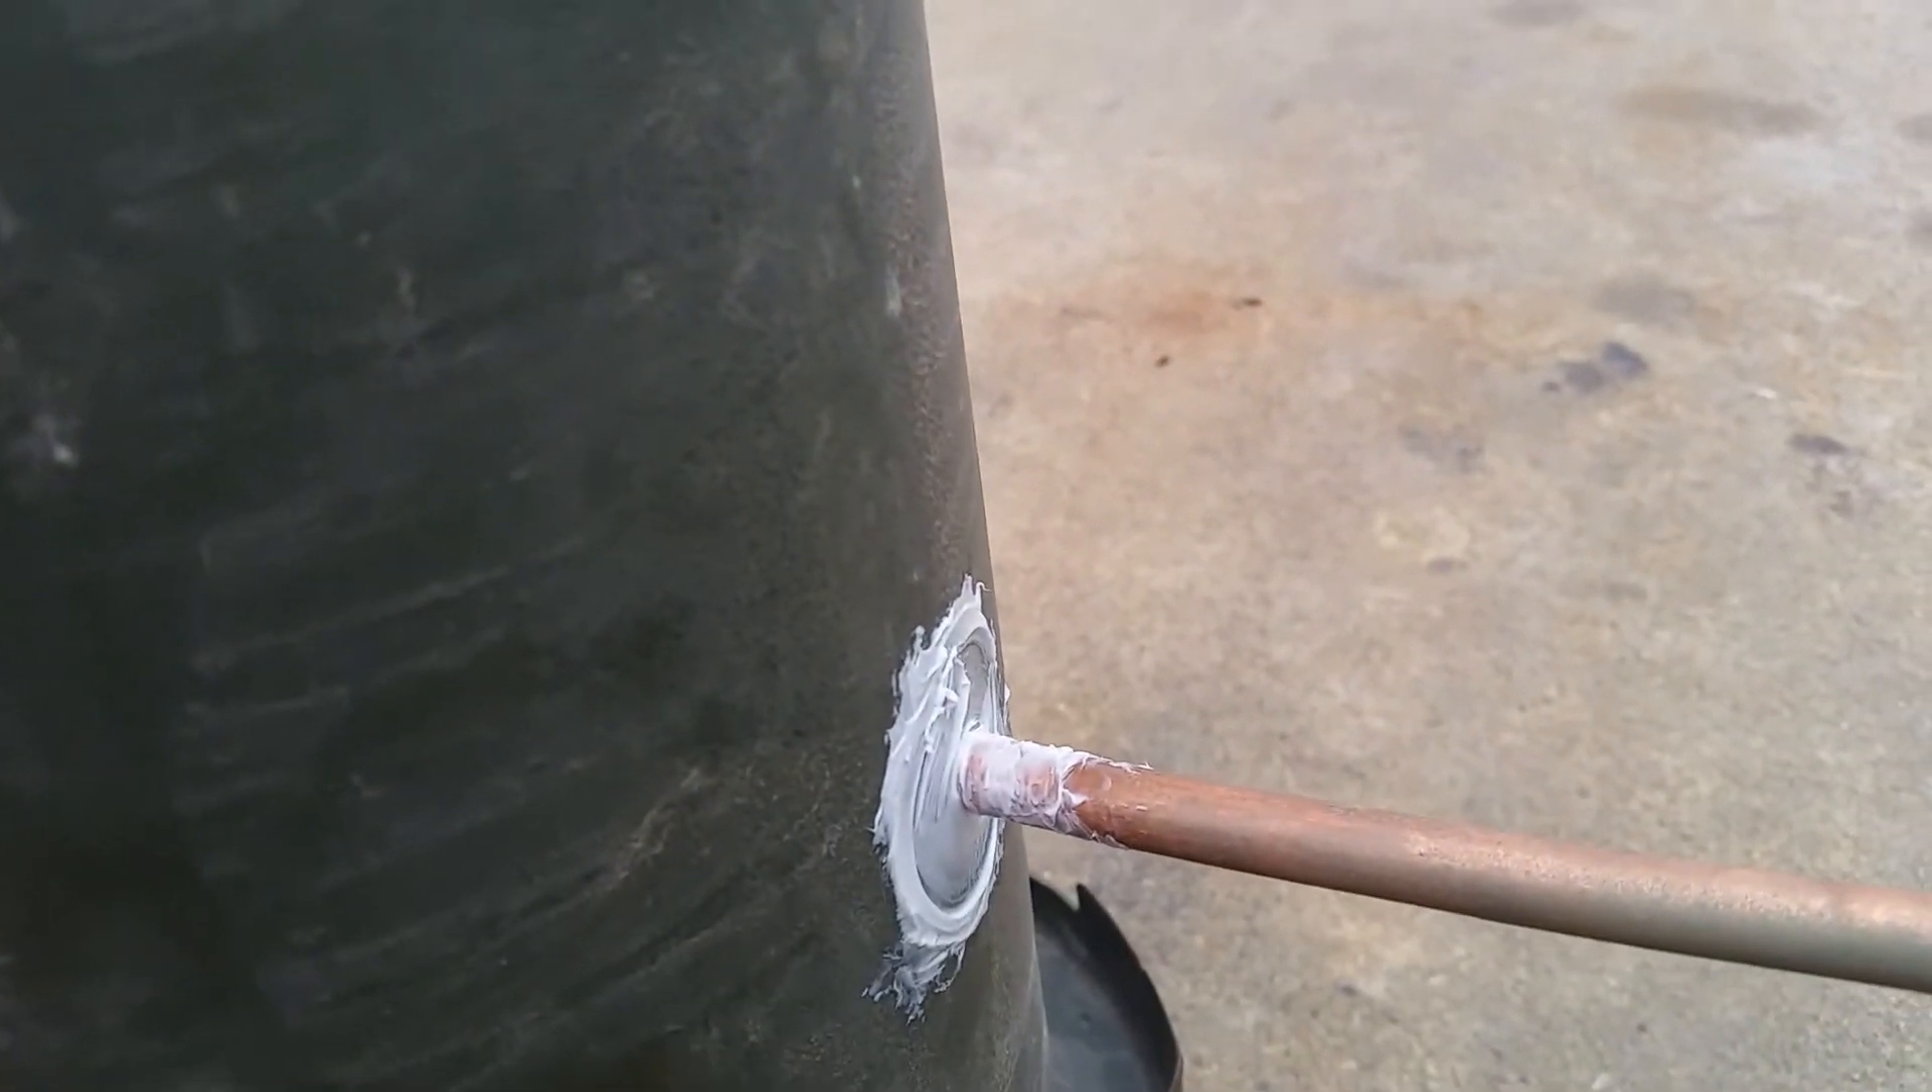Okay so now we've got the copper ran inside of the water container and we've got silicone around that to make that water tight.